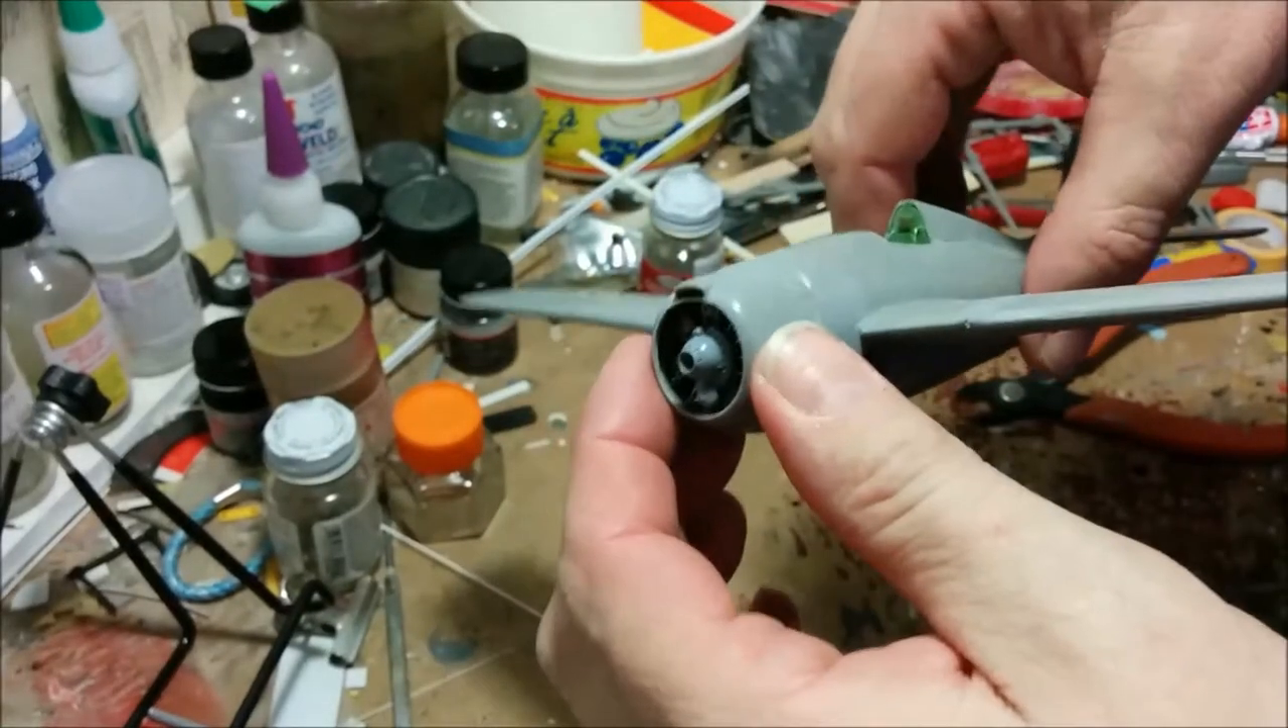The propeller is not permanently in place, but the engine has been installed and the cowling's in place.